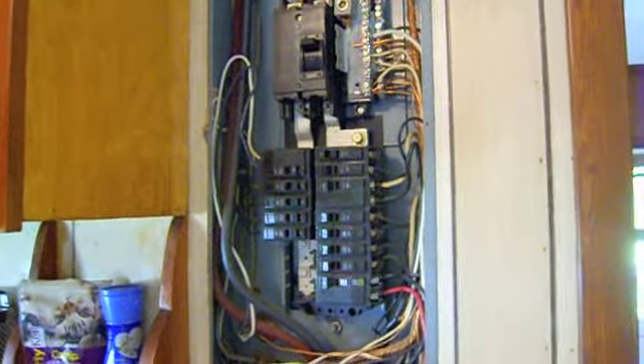All right, so I already removed the panel cover in the kitchen.